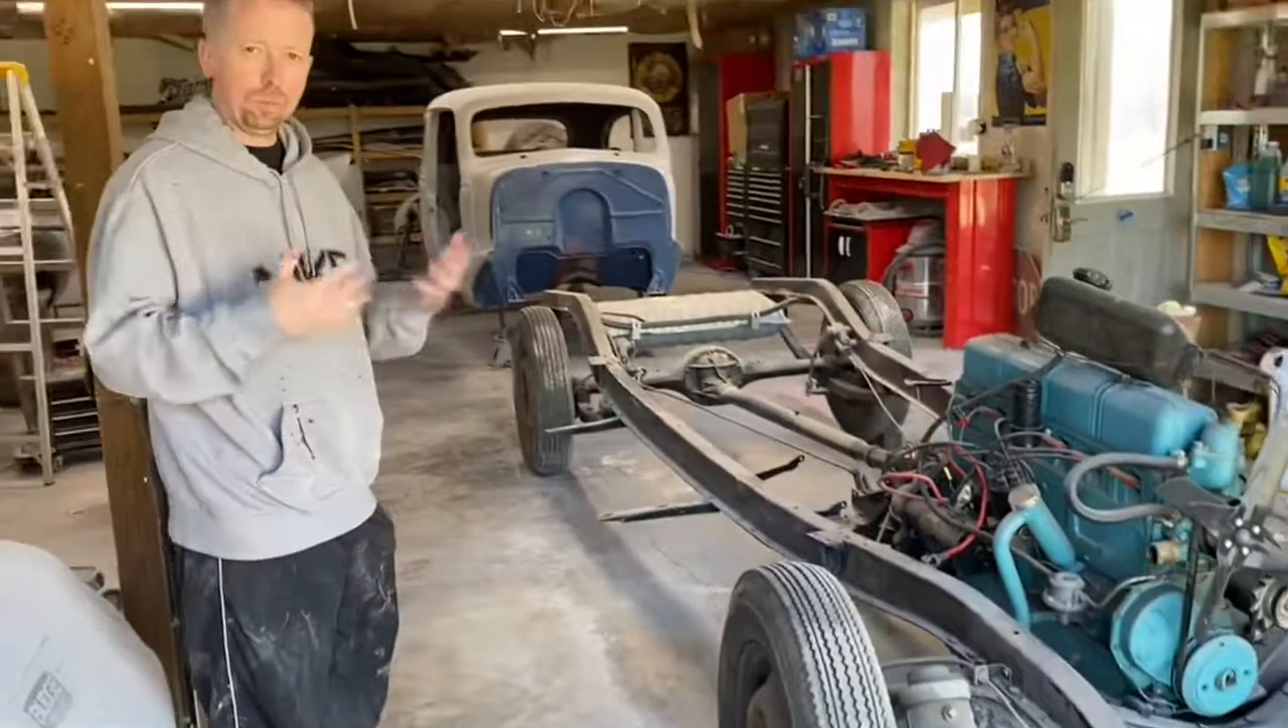As you can see we've got the body taken off the frame fenders doors all that completely separated and we've been busy doing body work to the fenders and the doors and the actual body of the car.